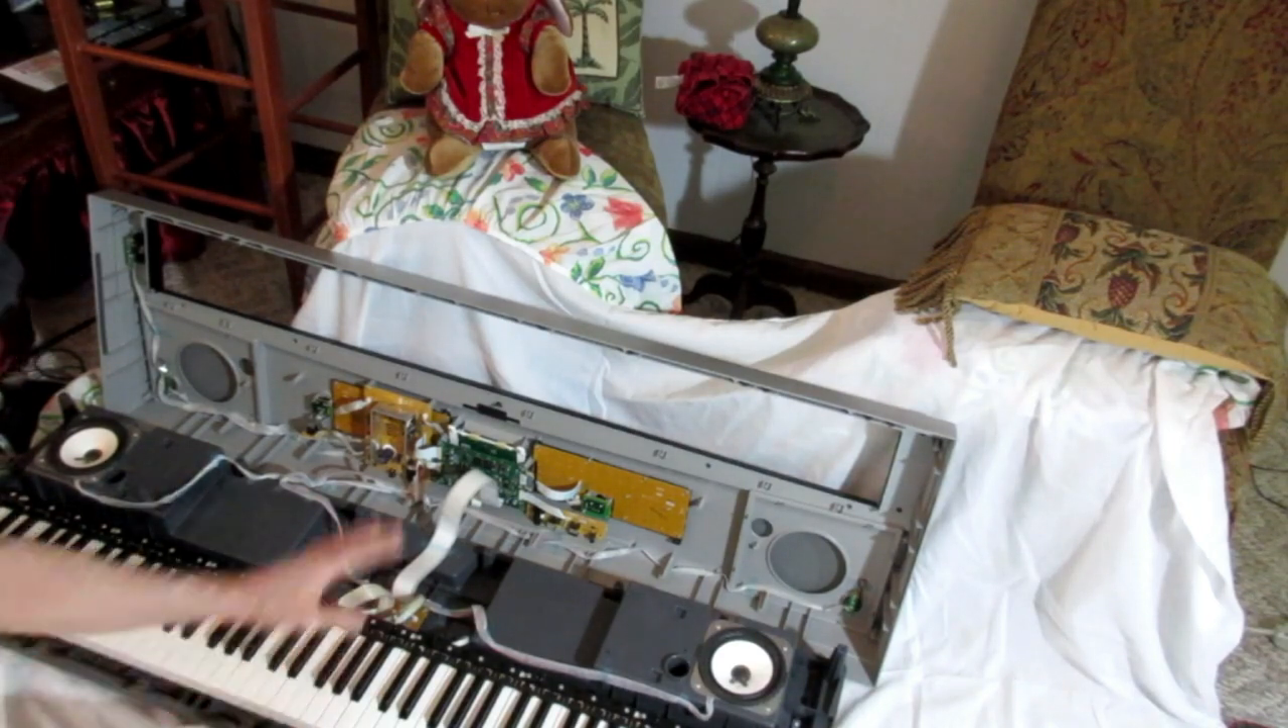Well, I've got the cover off. There were about 58 screws, I think I counted.